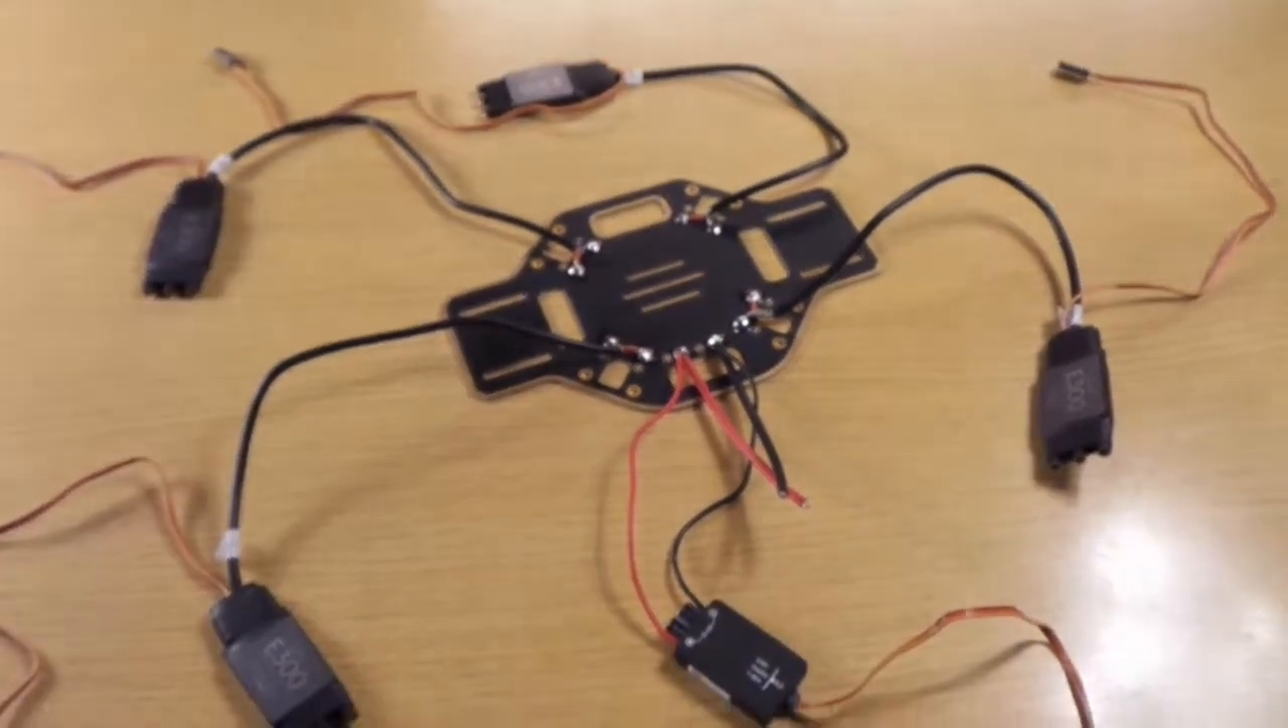Now we have finished the soldering. And this is how the quad should look now.